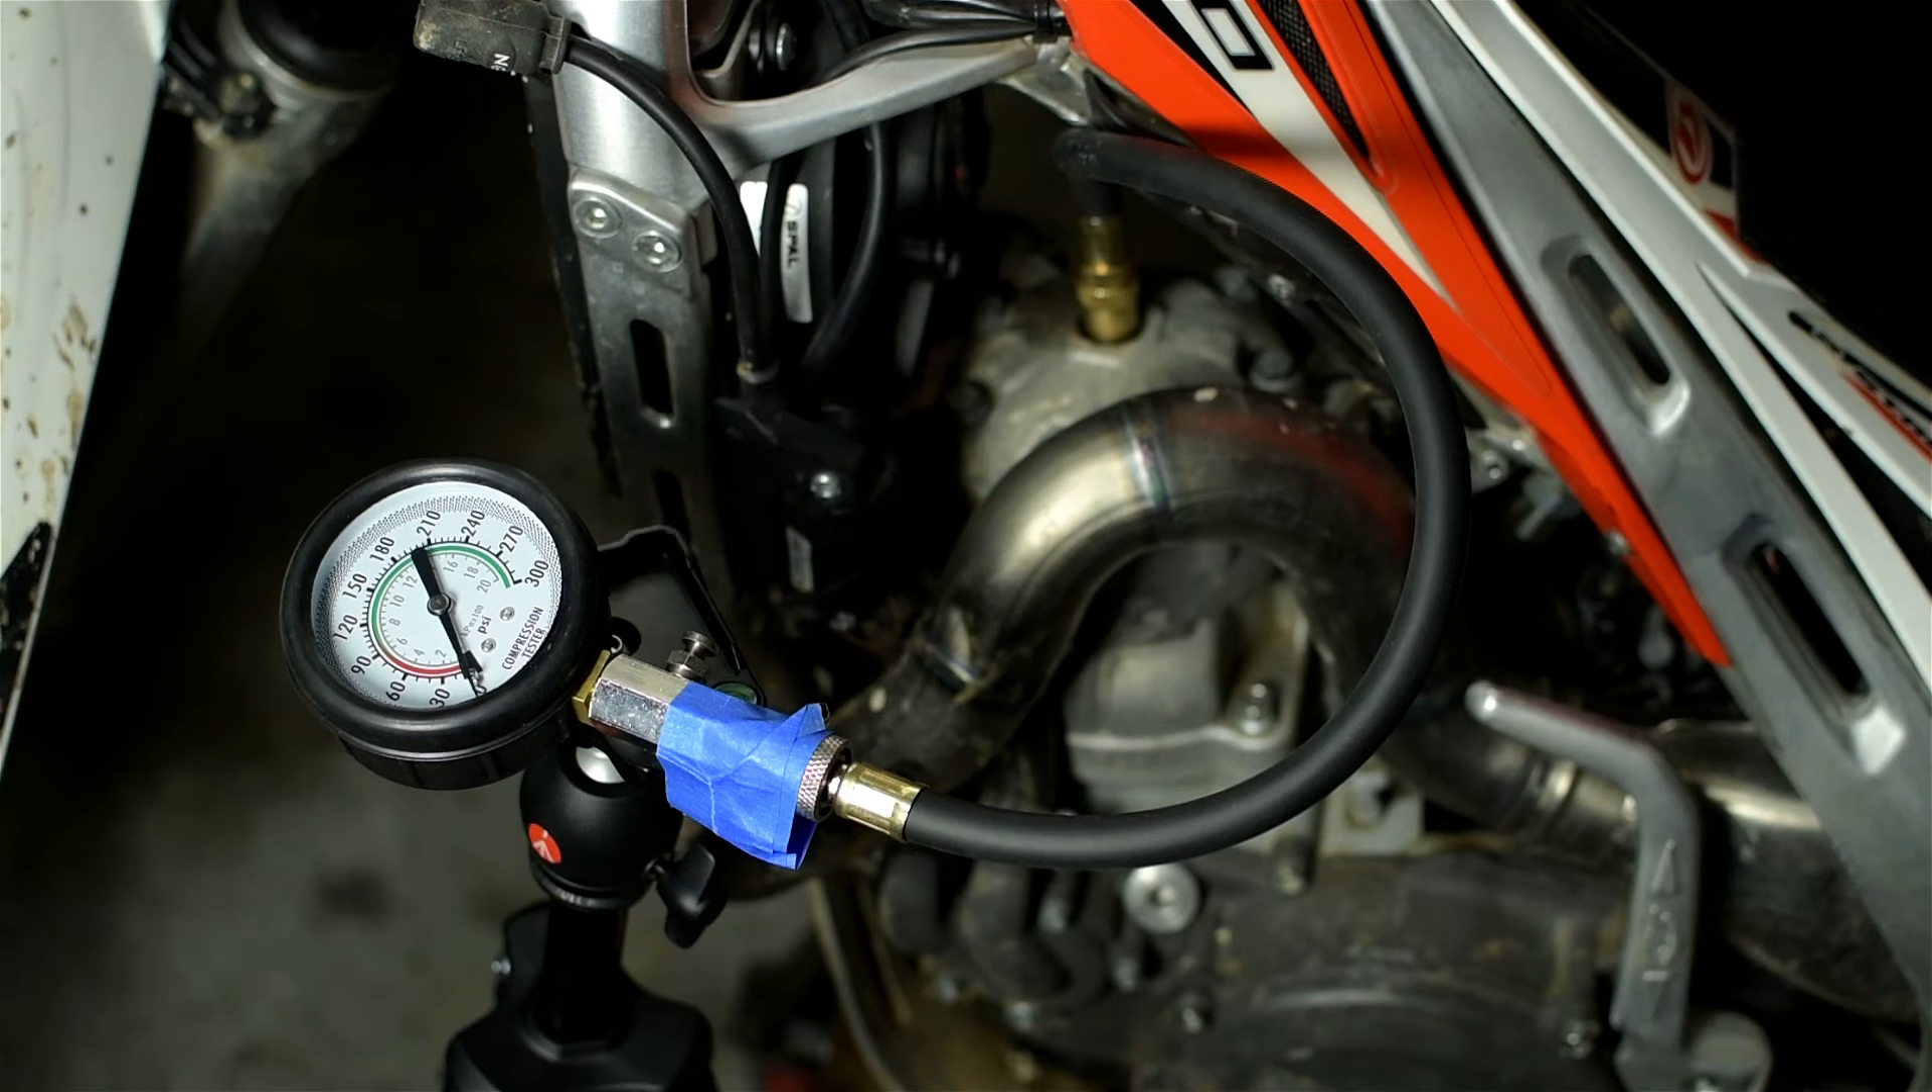I've taken the spark plug out and installed the compression tester in its place.